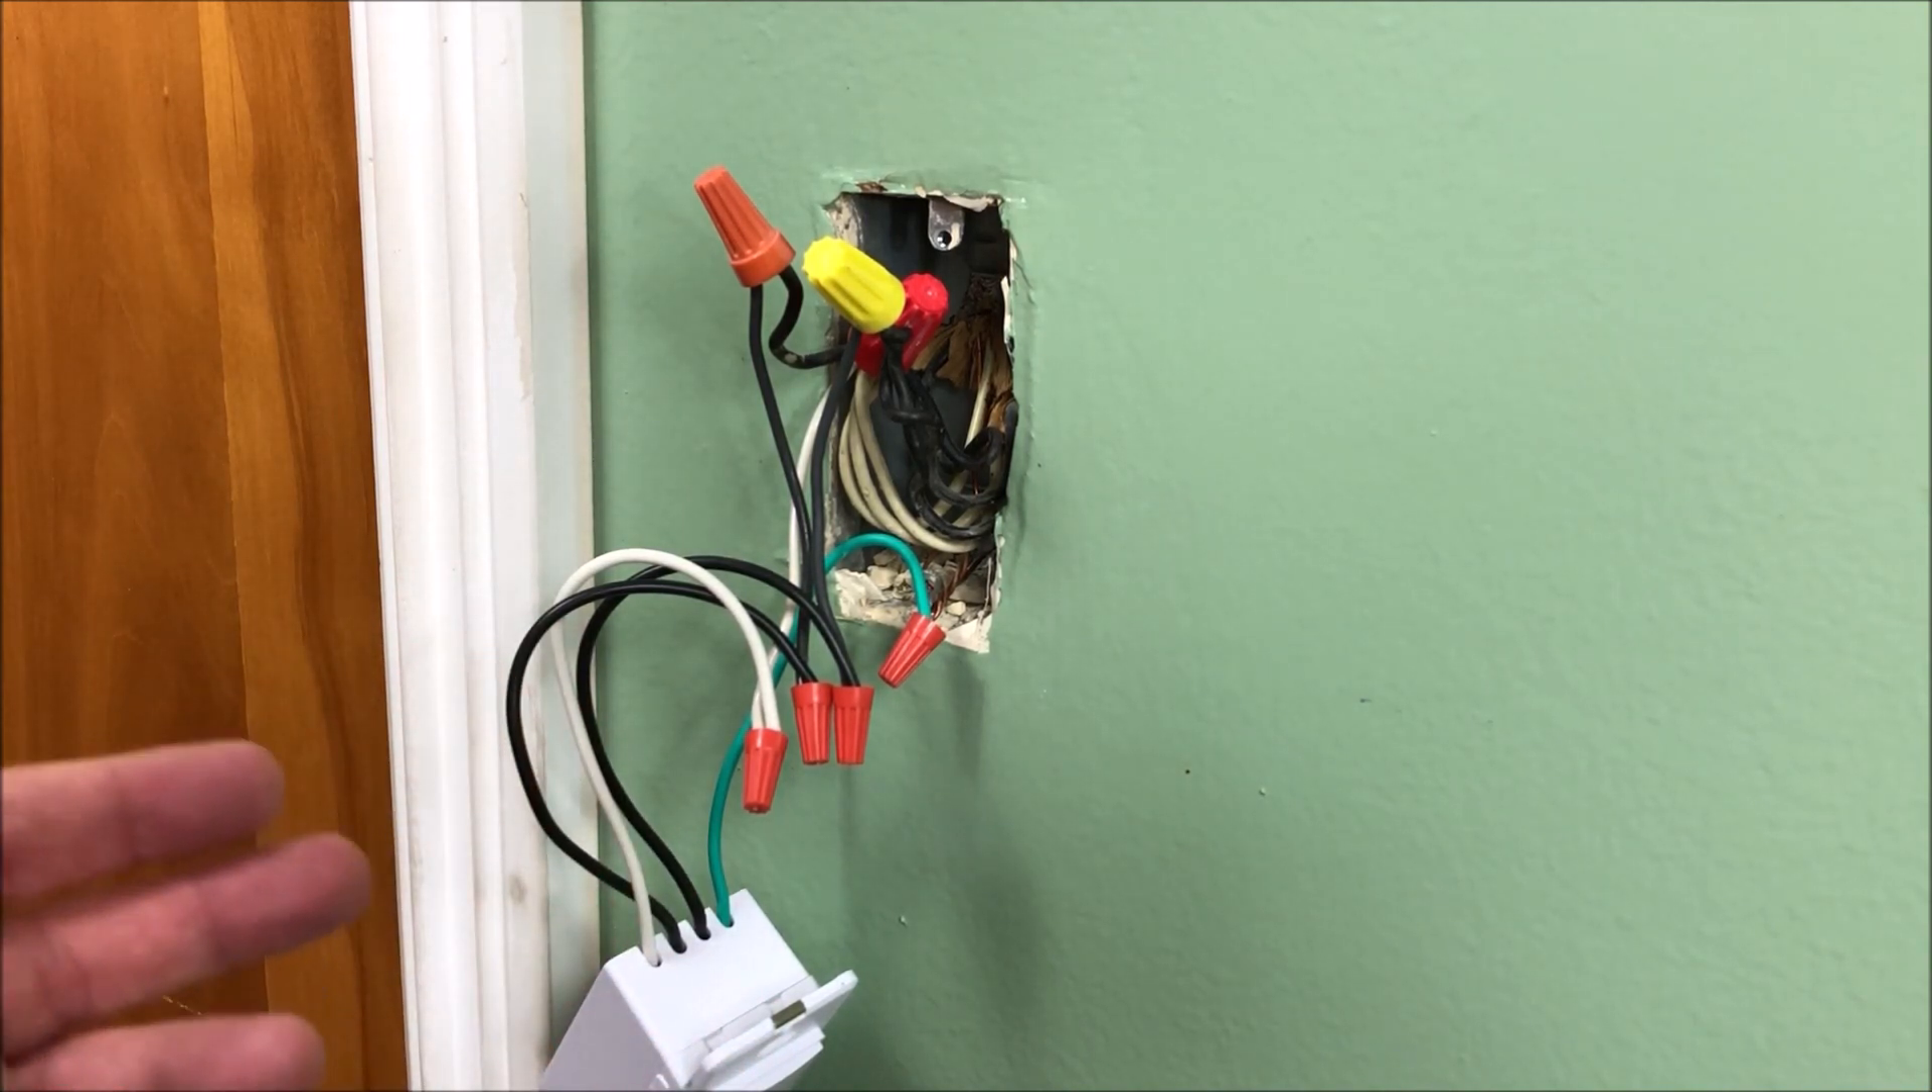At this point, you can see we've got all the wires connected and capped.